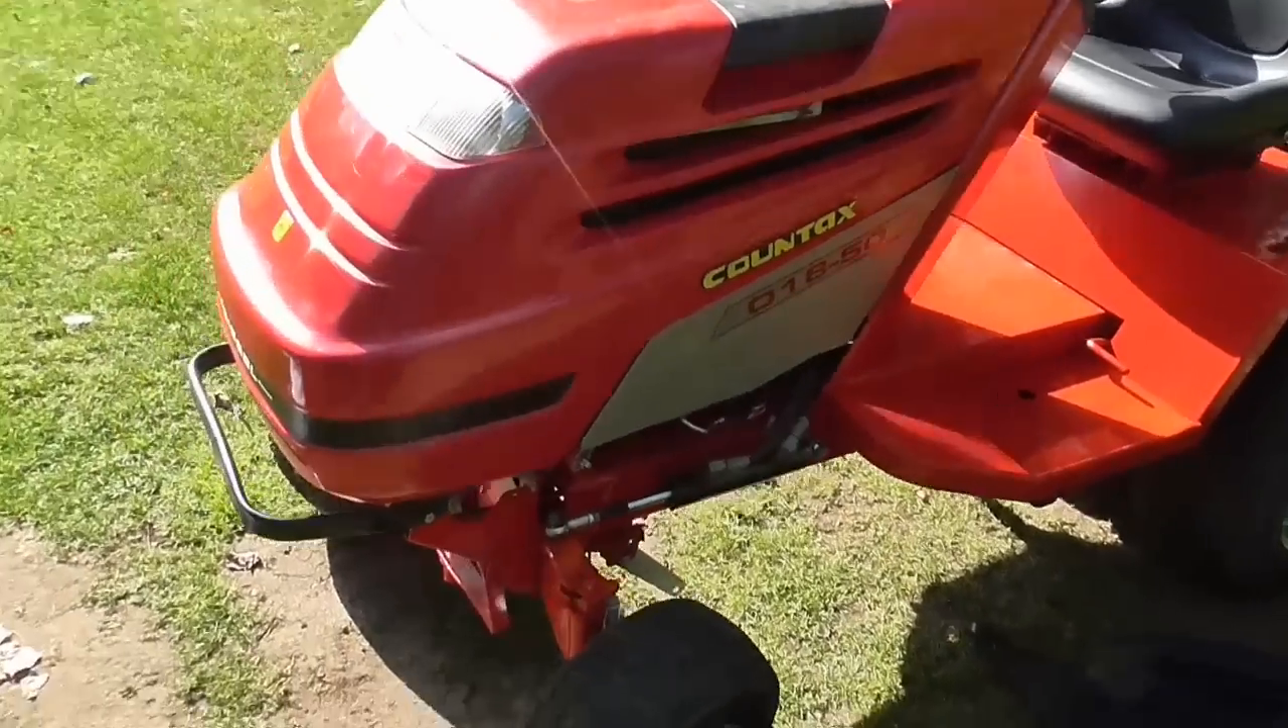About 10 minutes later and we've got the bonnet and sideguards on.